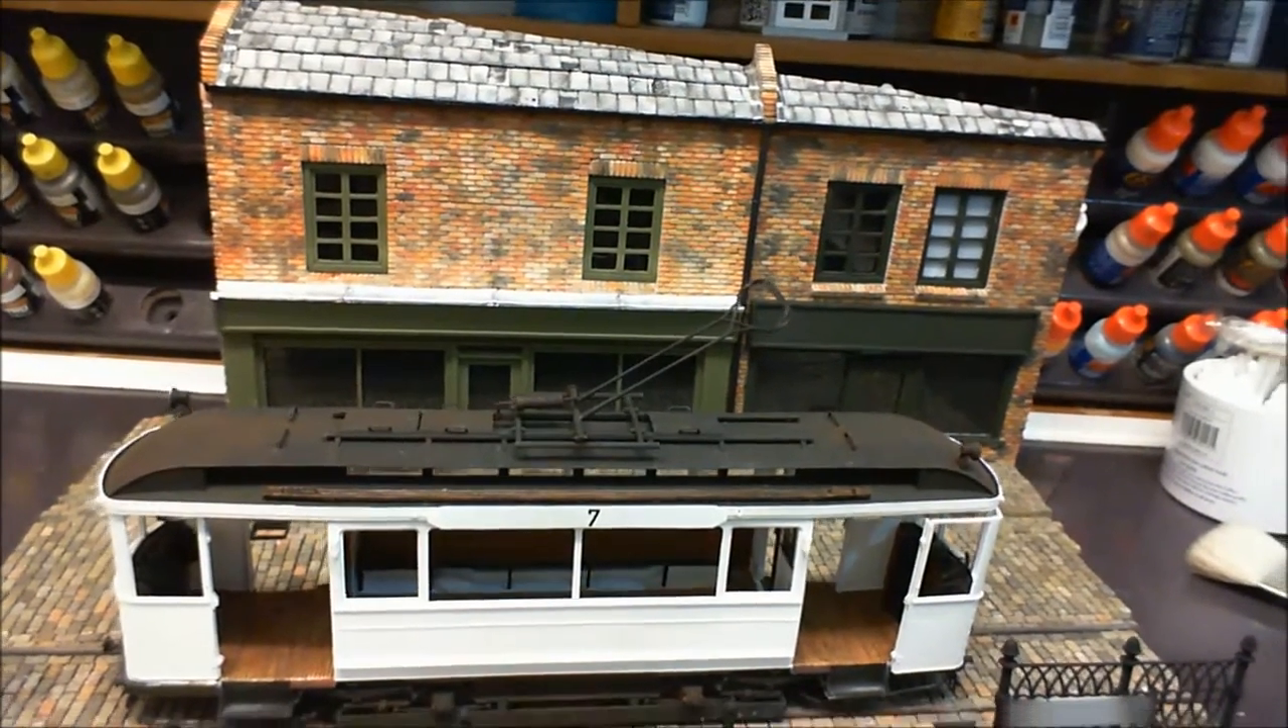There's quite a few figures to go actually in the tram and on this bit on the front we've got a passenger actually getting on.